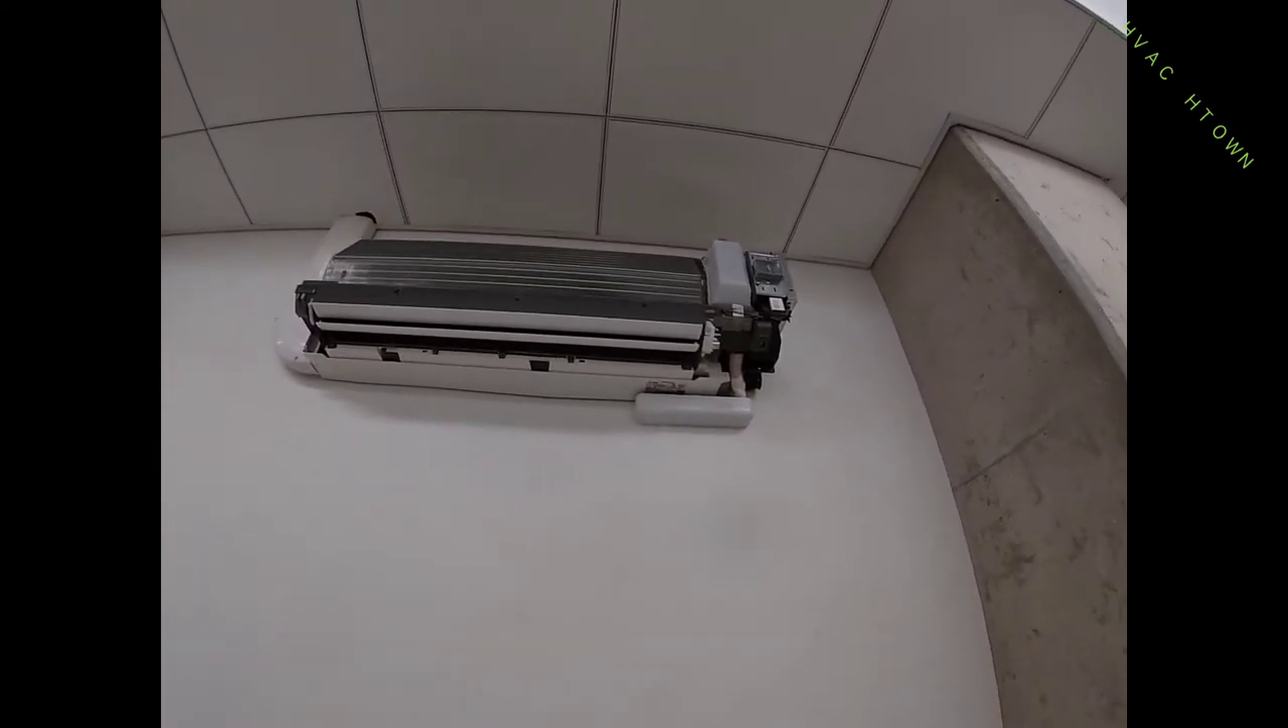Uh I got the cover still off because I'm waiting for the uh electrician over here to come and uh do his electrical so I can put the covers back on for him.